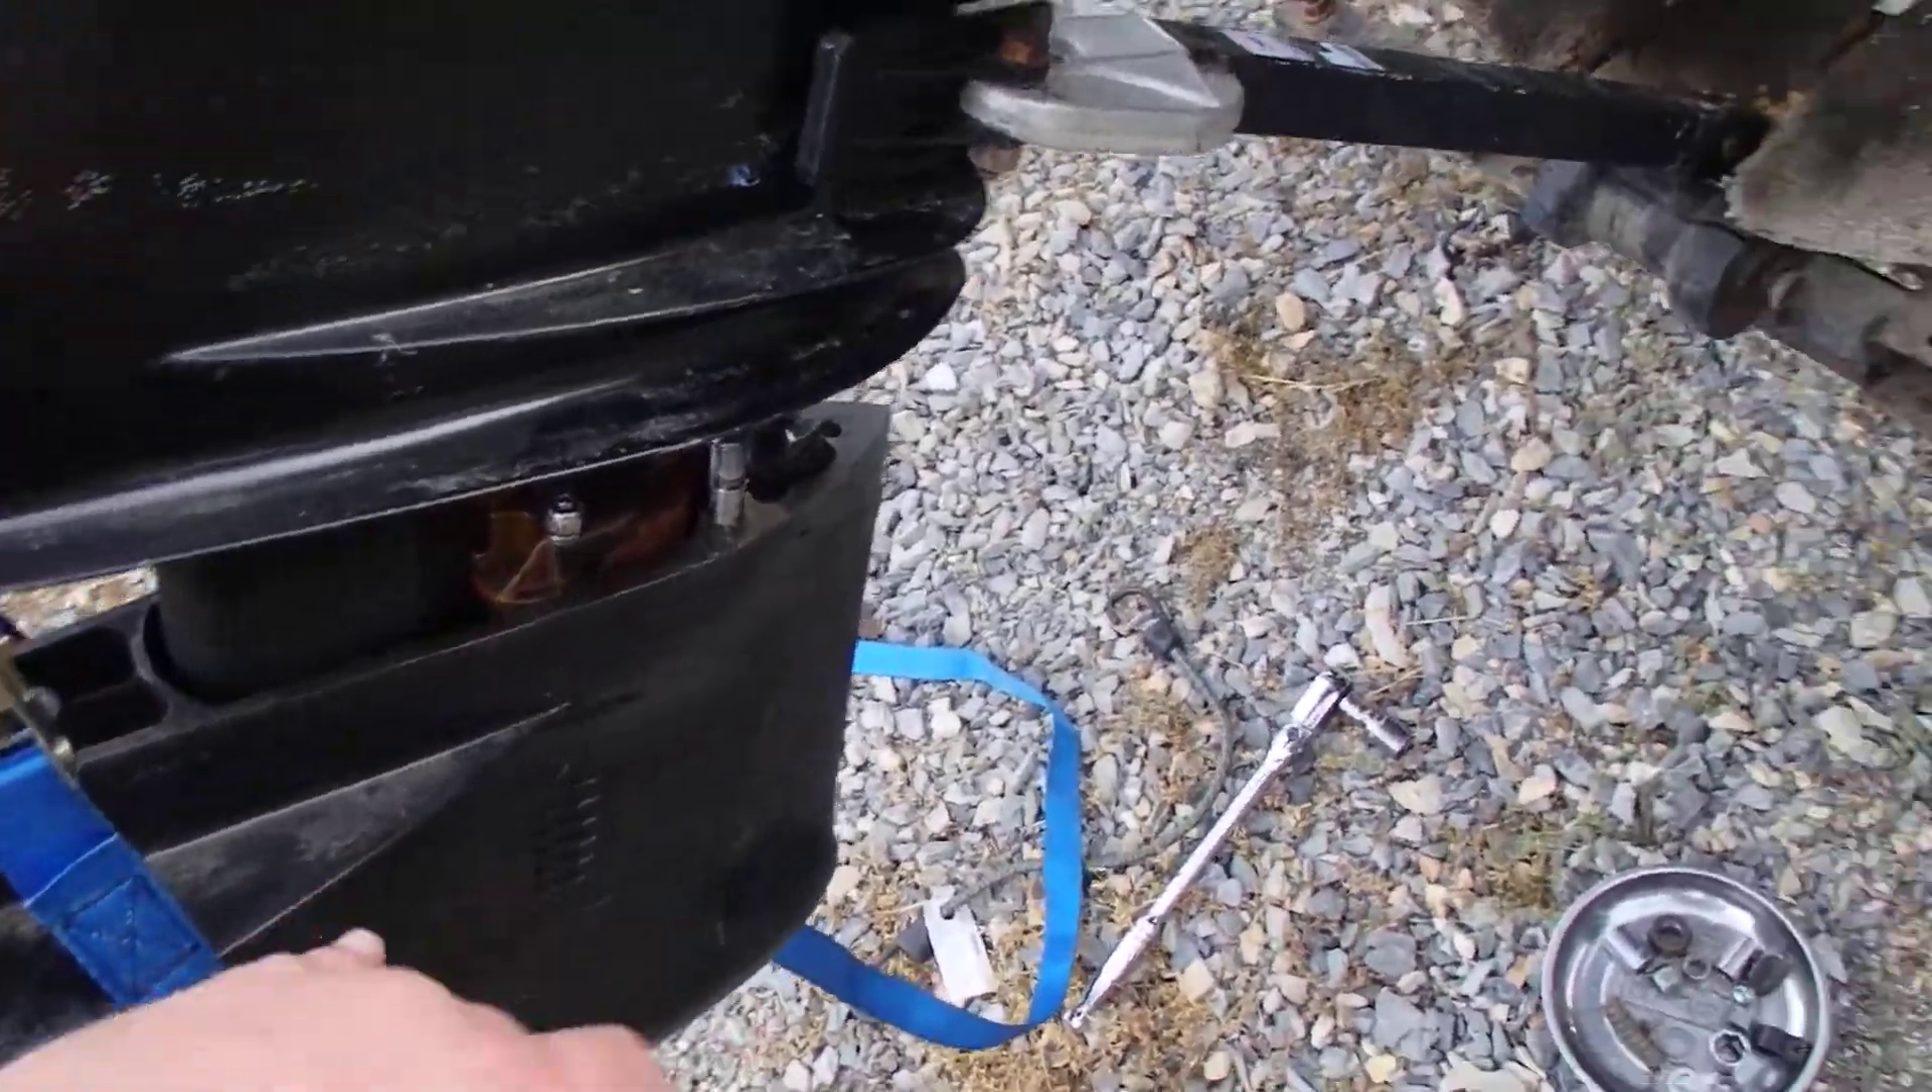I have the lower unit off right now, I'm in the process of putting it back on.